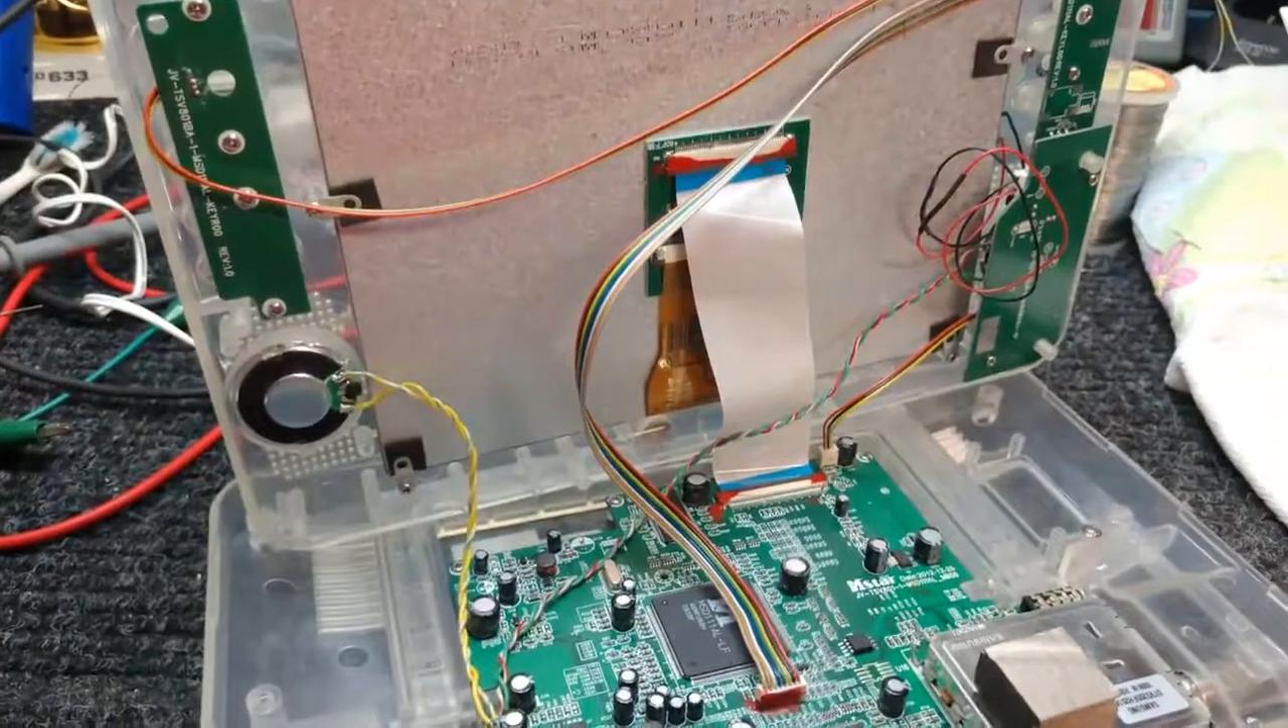The 32 millimeter speaker fits in there perfectly.